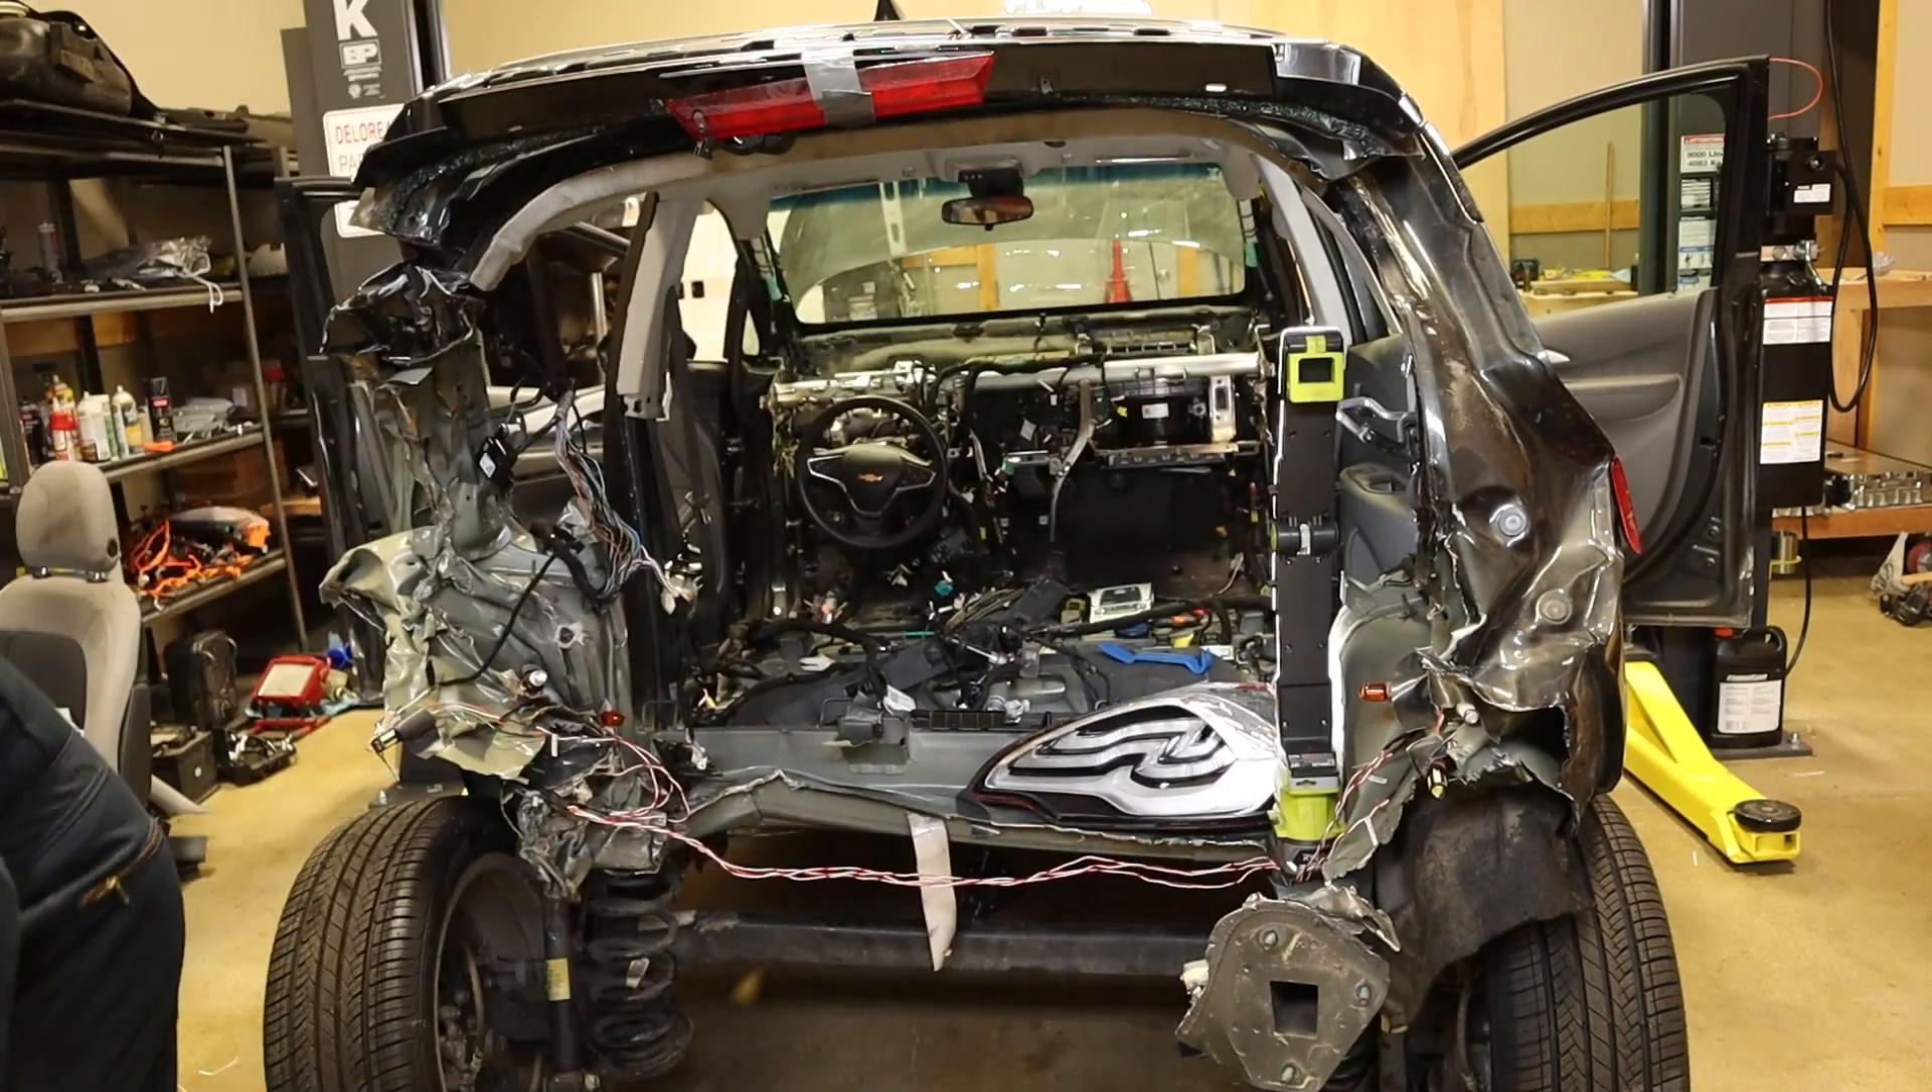At the rear of the vehicle, most of the harness has already been exposed in my older videos.